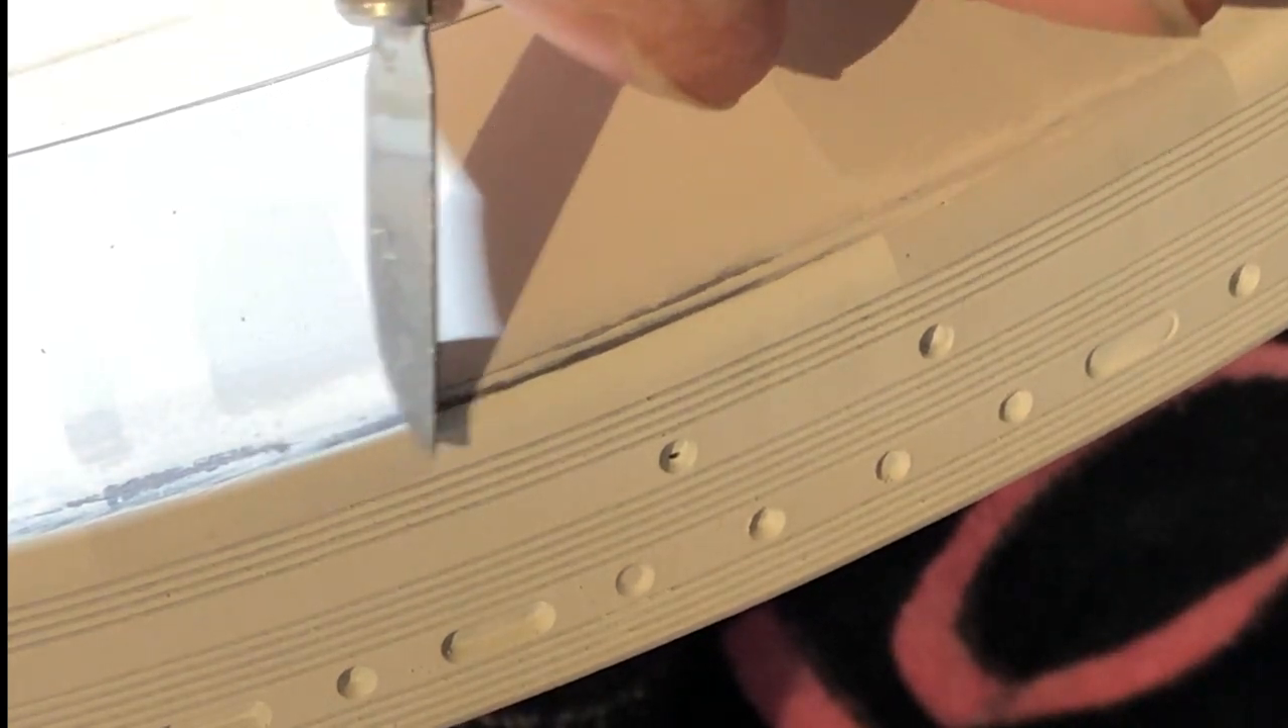The surfaces are not quite together you can see now and another one opening up just here.